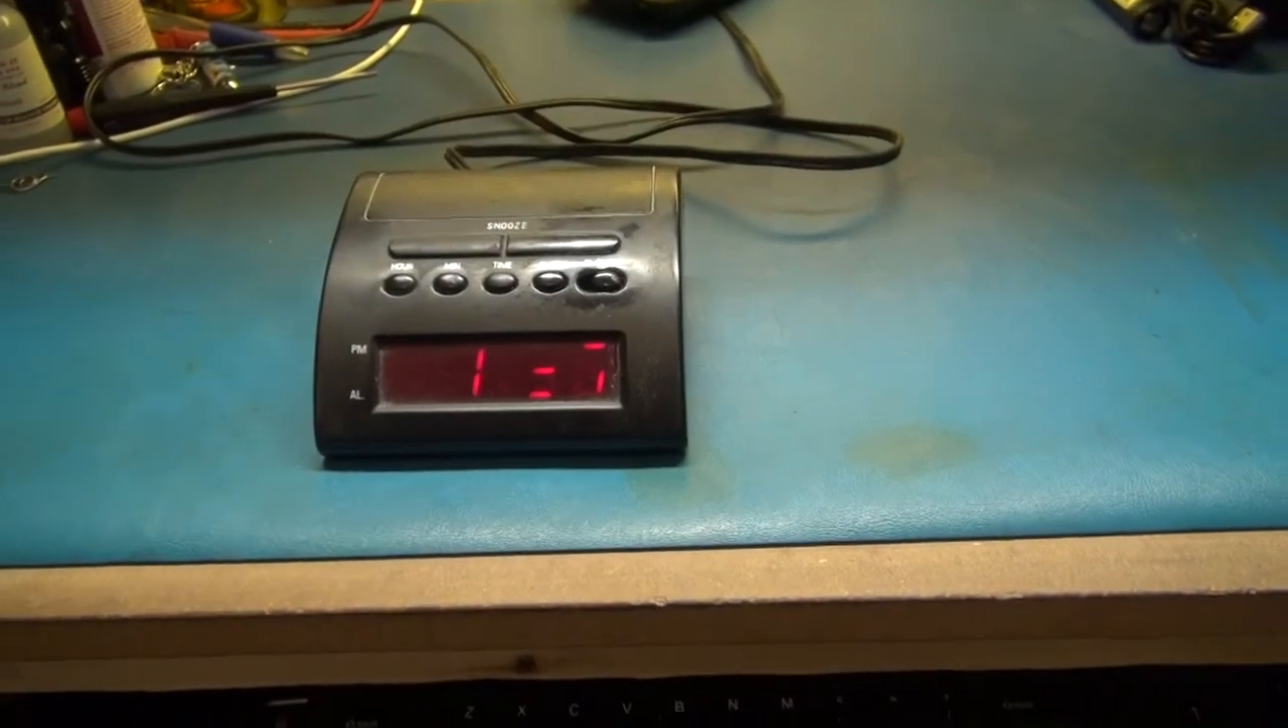Okay, I've got the alarm clock all back together, and I think the job is a success.